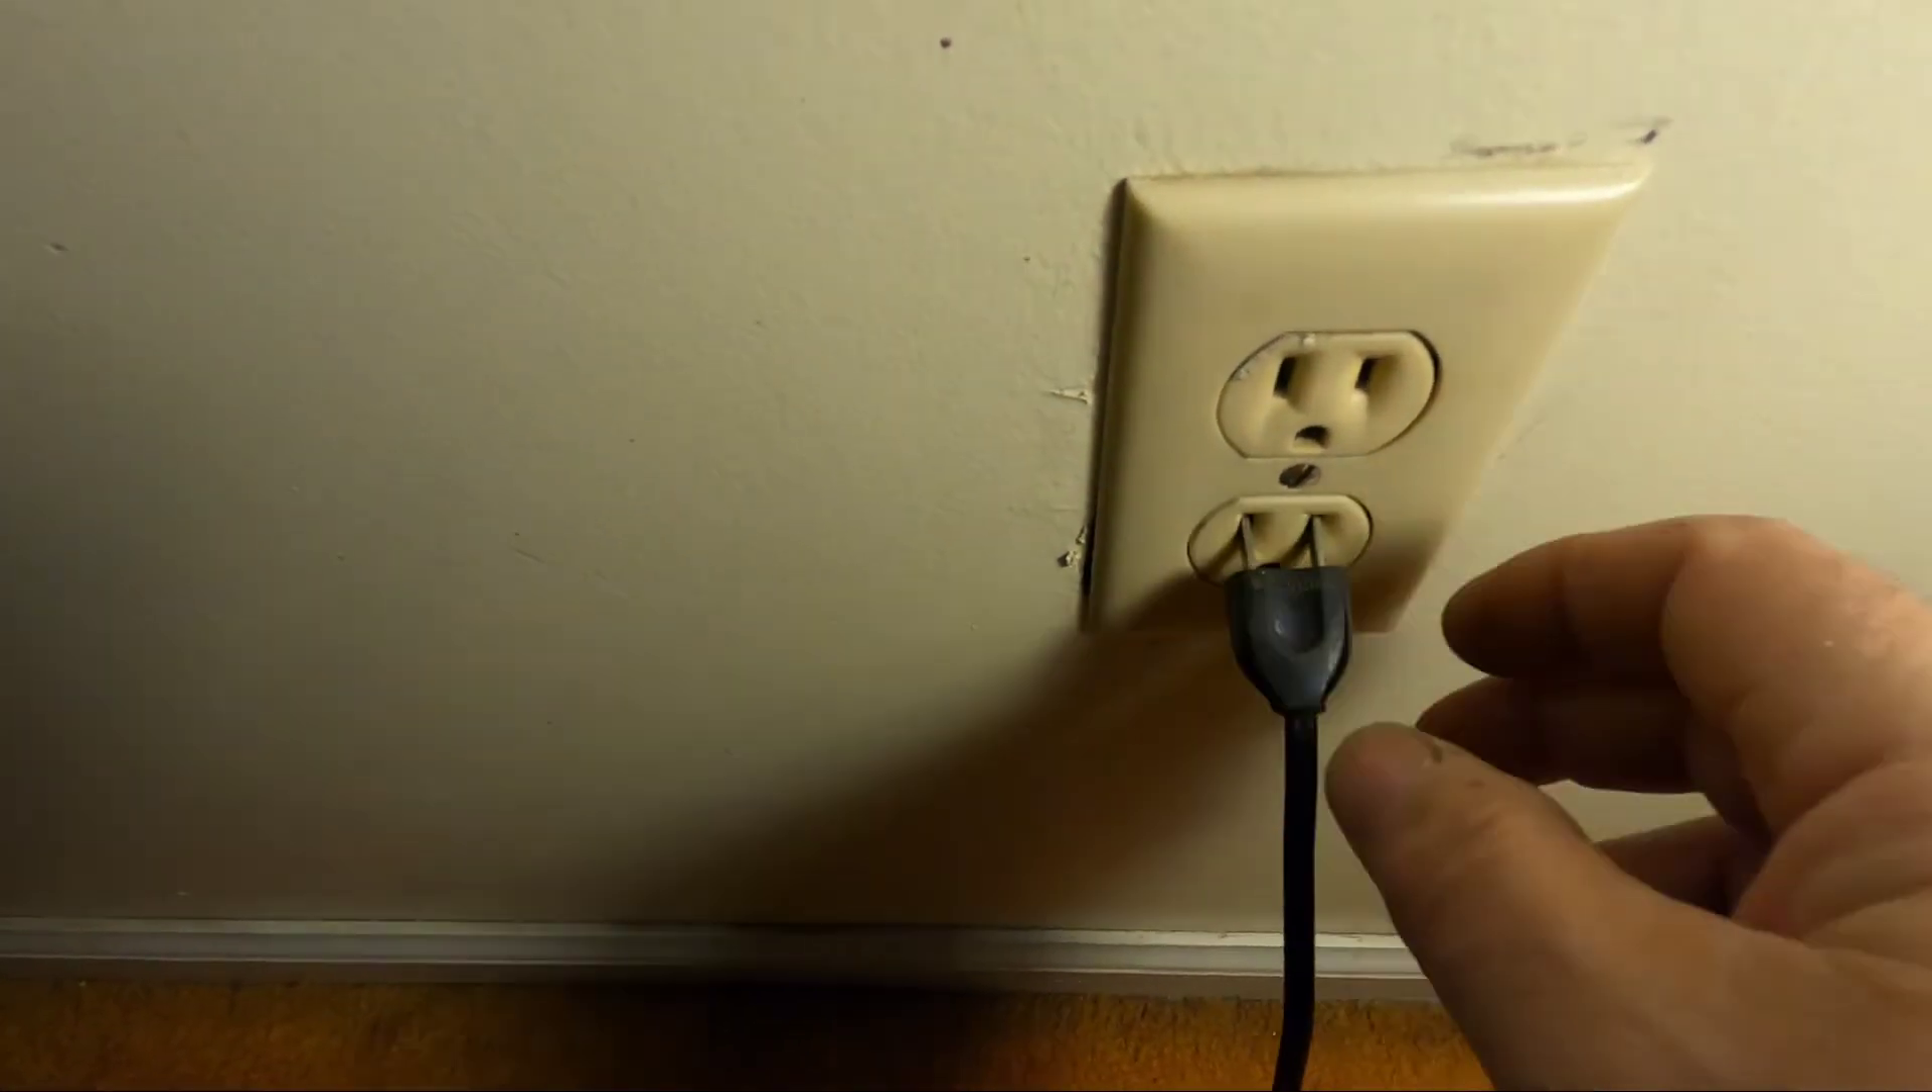For one, you can see that the plug doesn't stay in. It falls out.